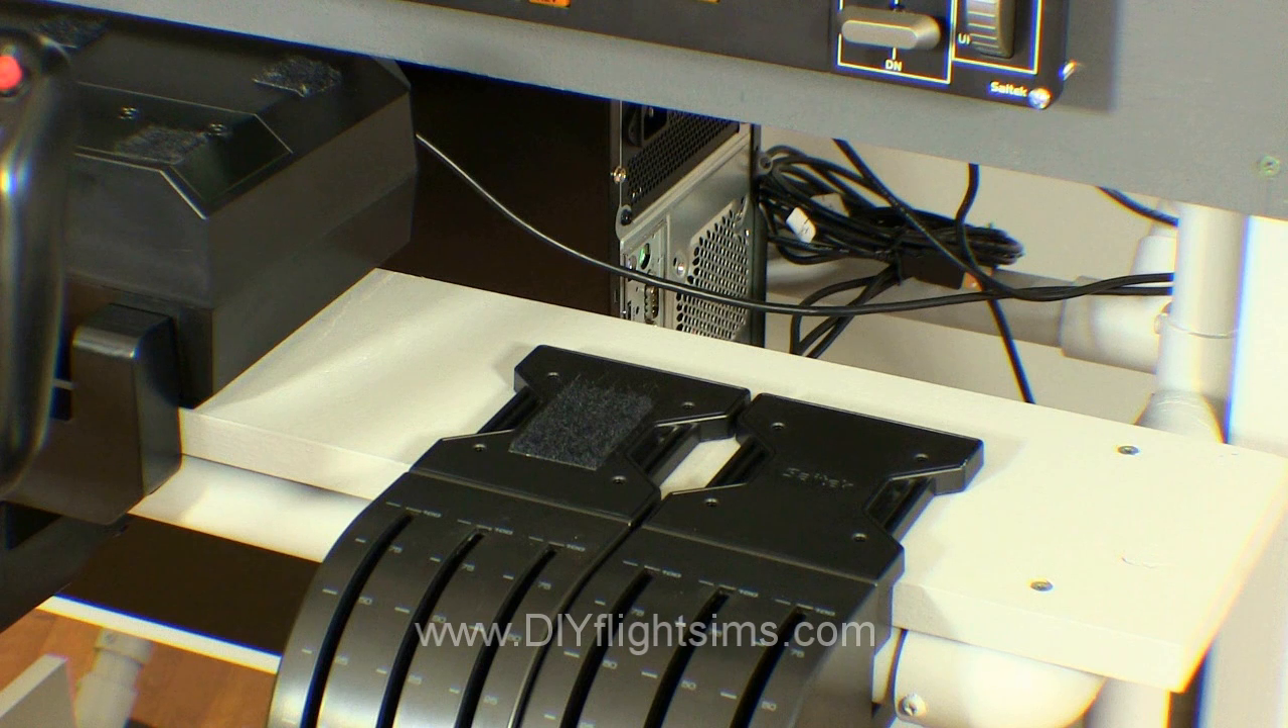I have attached Velcro to the top of the throttle quadrant for the trackball mouse.